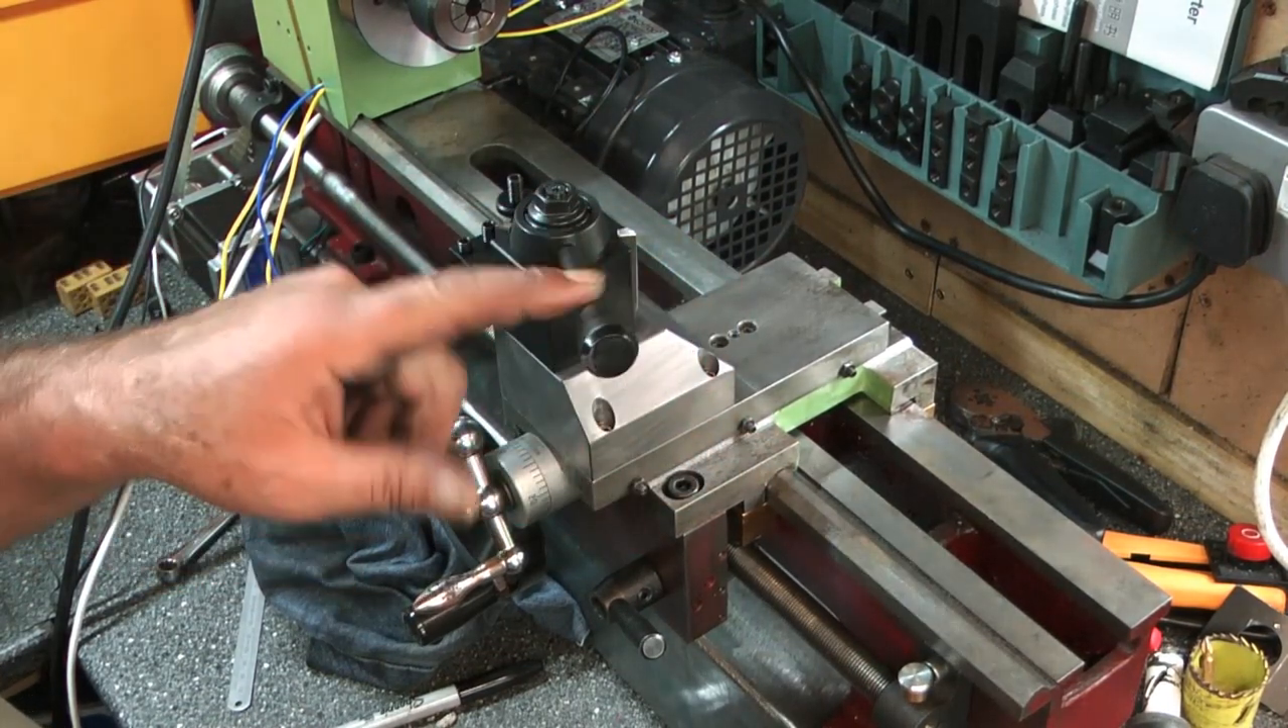So, we've got the tool post on.